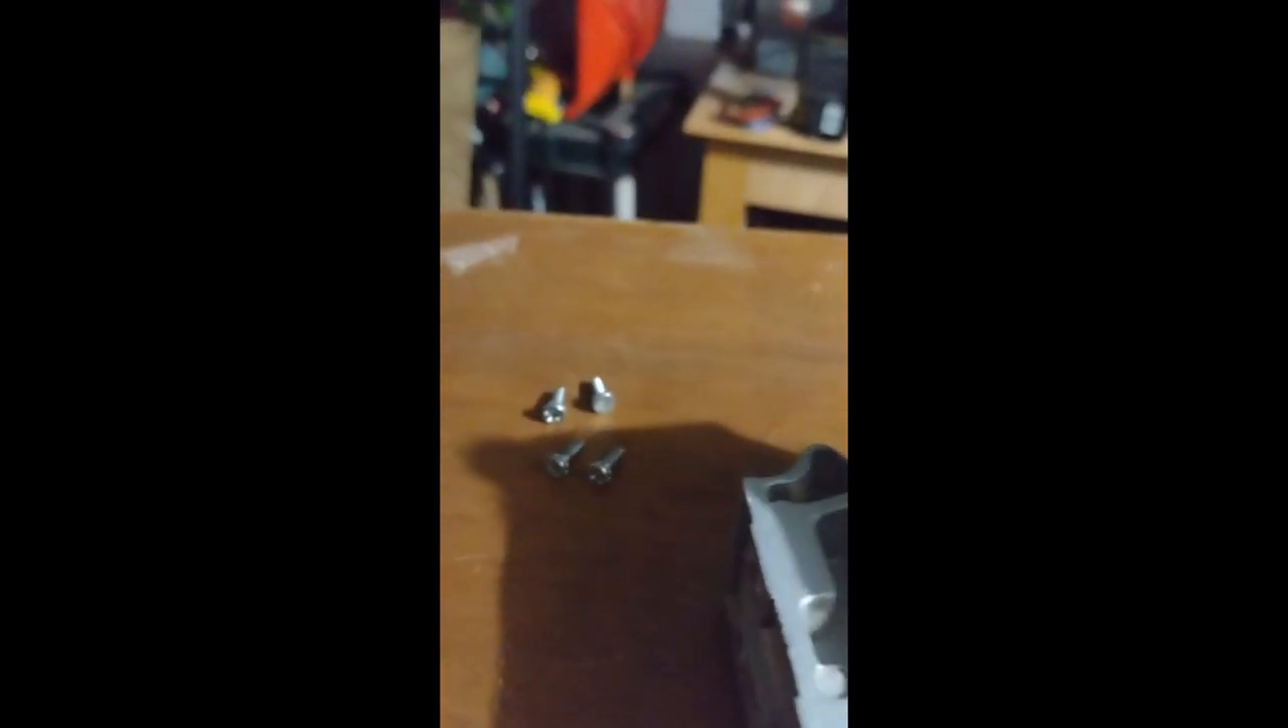The four machine screws that were in there i removed them.